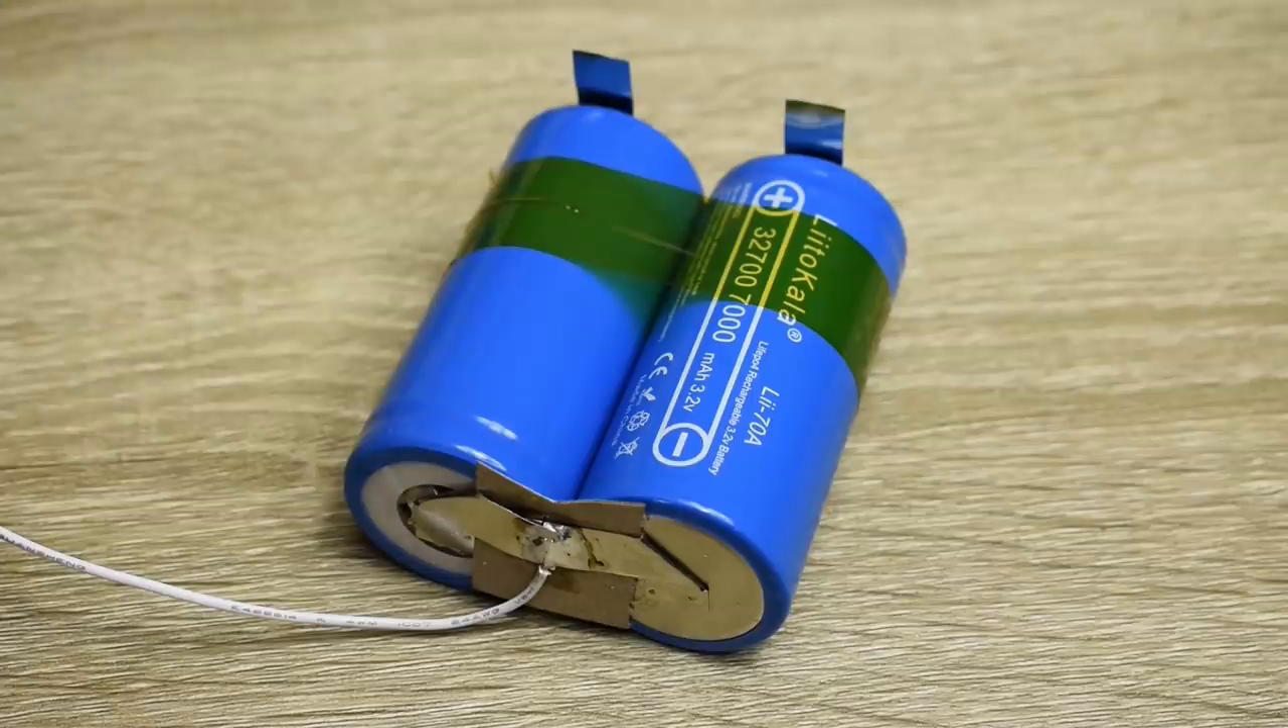Both the cells are now secured at the opposite end using the tape.